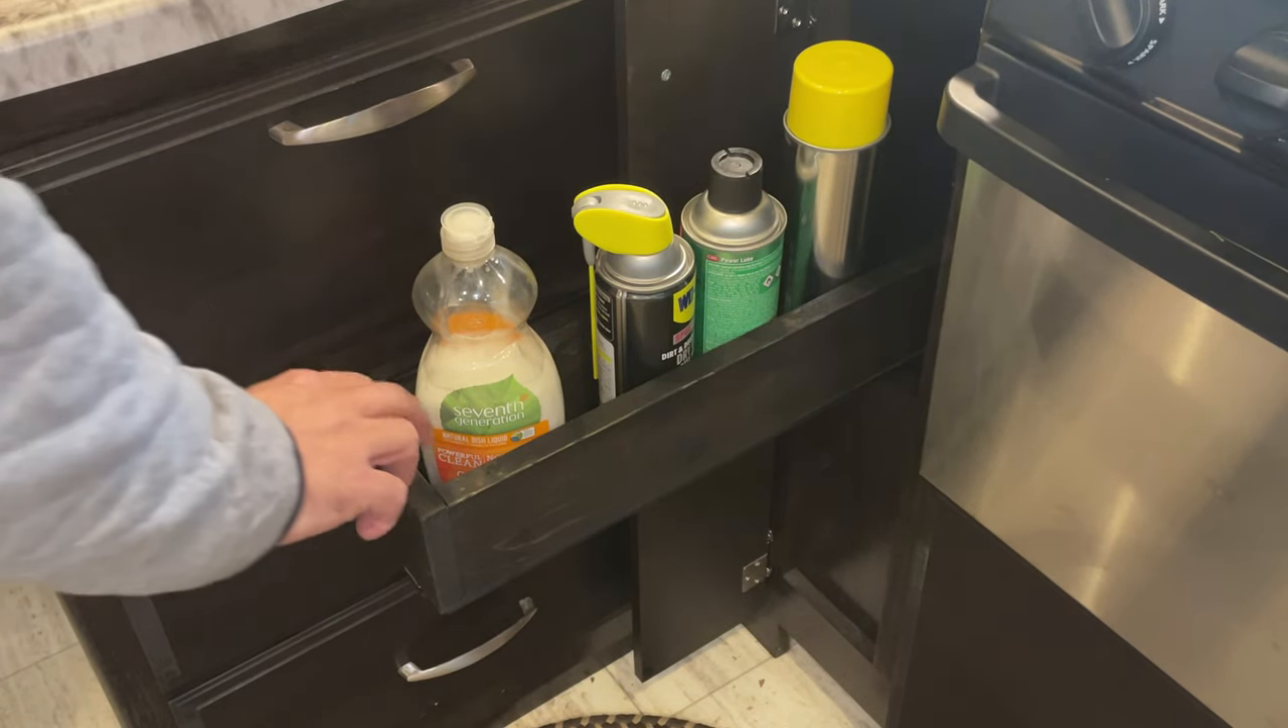And now we have a pull-out drawer that's much easier to use in my opinion than the cabinet that we had before.